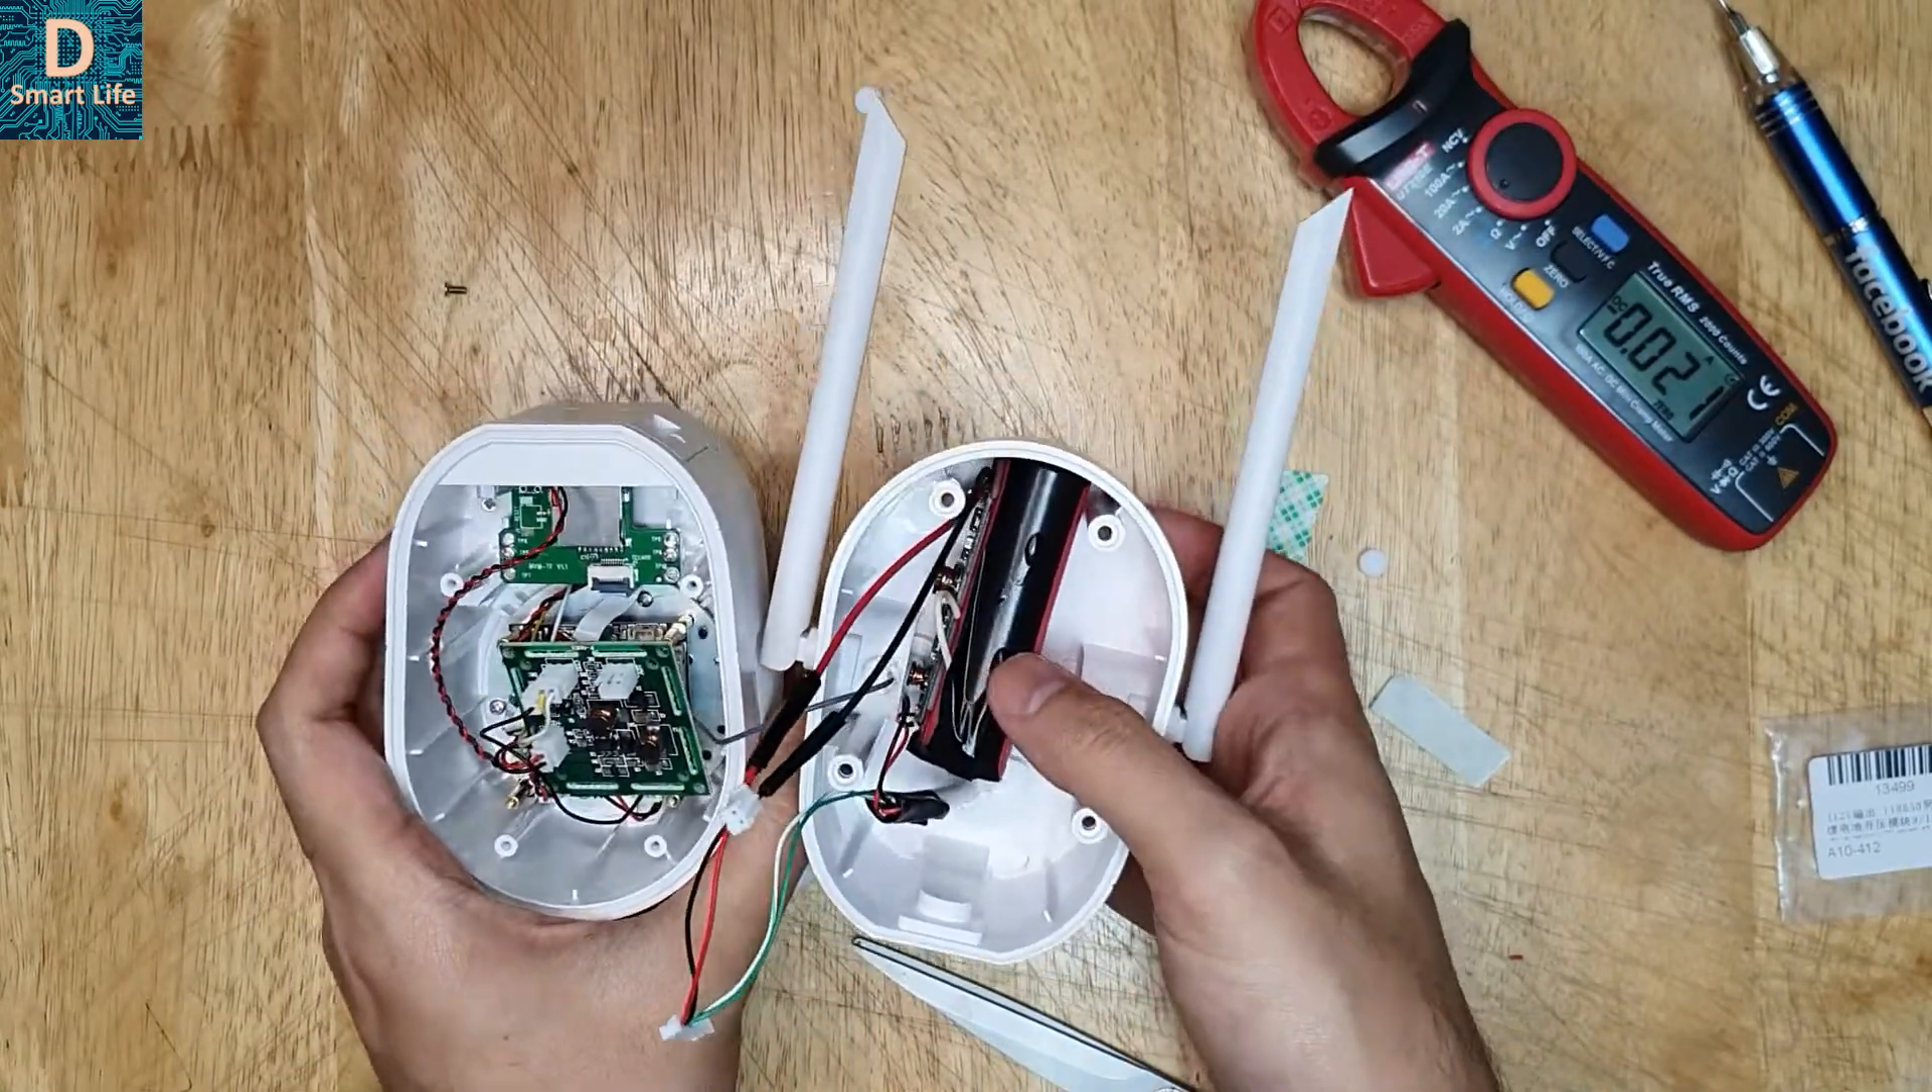So now i have attached the battery to the back panel here the back of the camera.